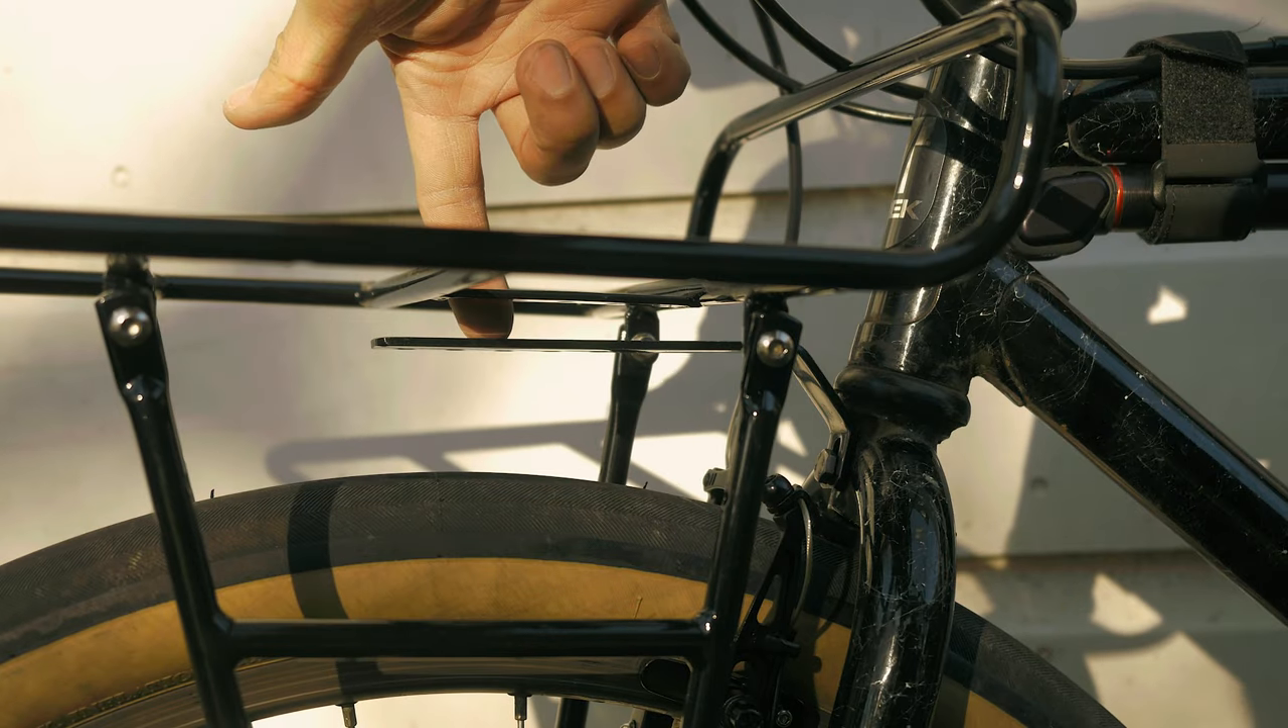It looks like there's a gap between the rack and the mounting bracket, so I'm going to take an old piece of wood and make a spacer out of it.